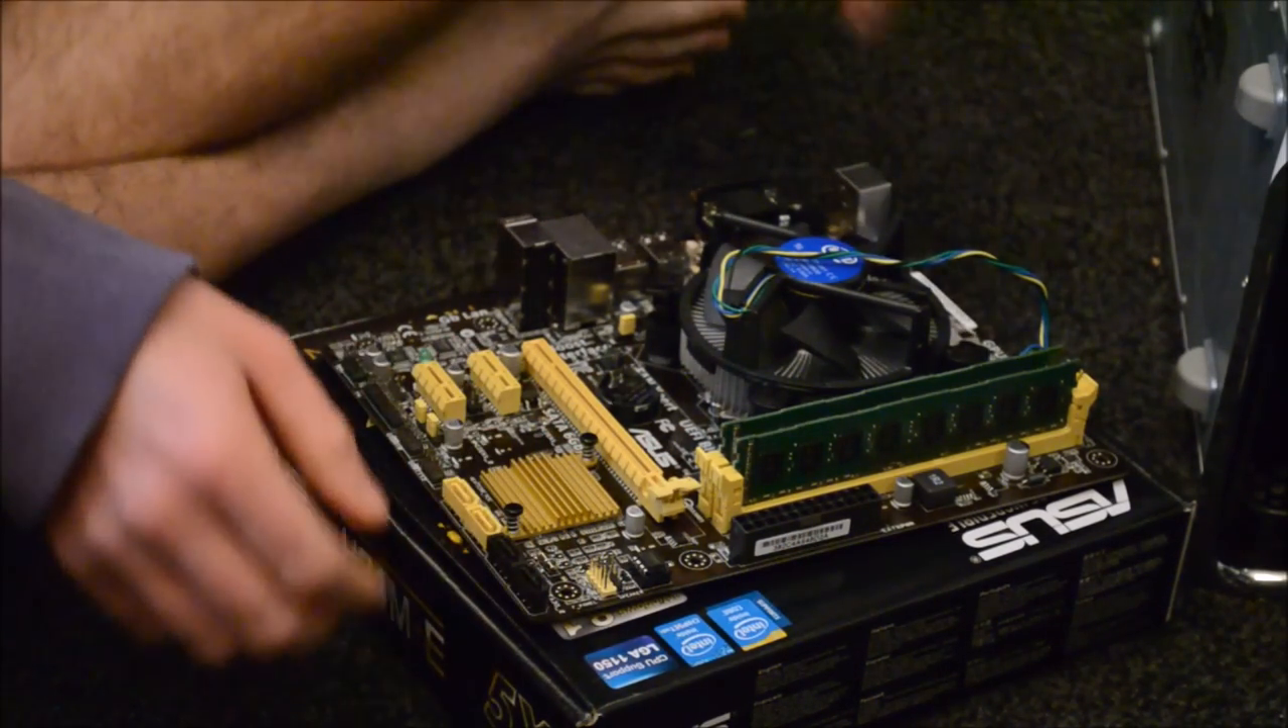But then you insert this ram stick like so and that should be your ram installed and raring to go.